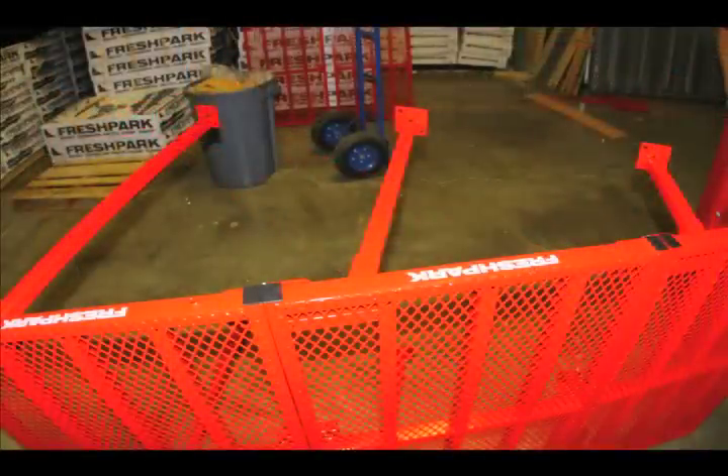This is what your legs should look like when they're assembled.